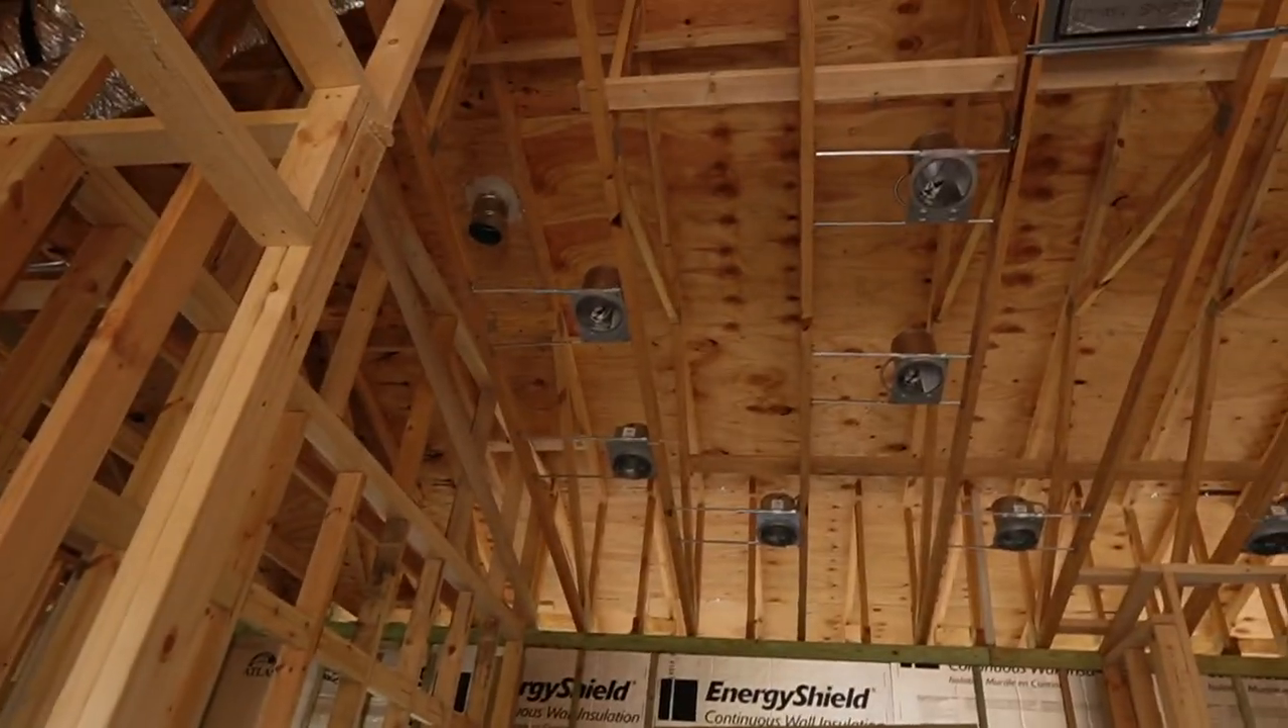Ellos ya están poniendo Todo para la electricidad Ya pusieron las luces.